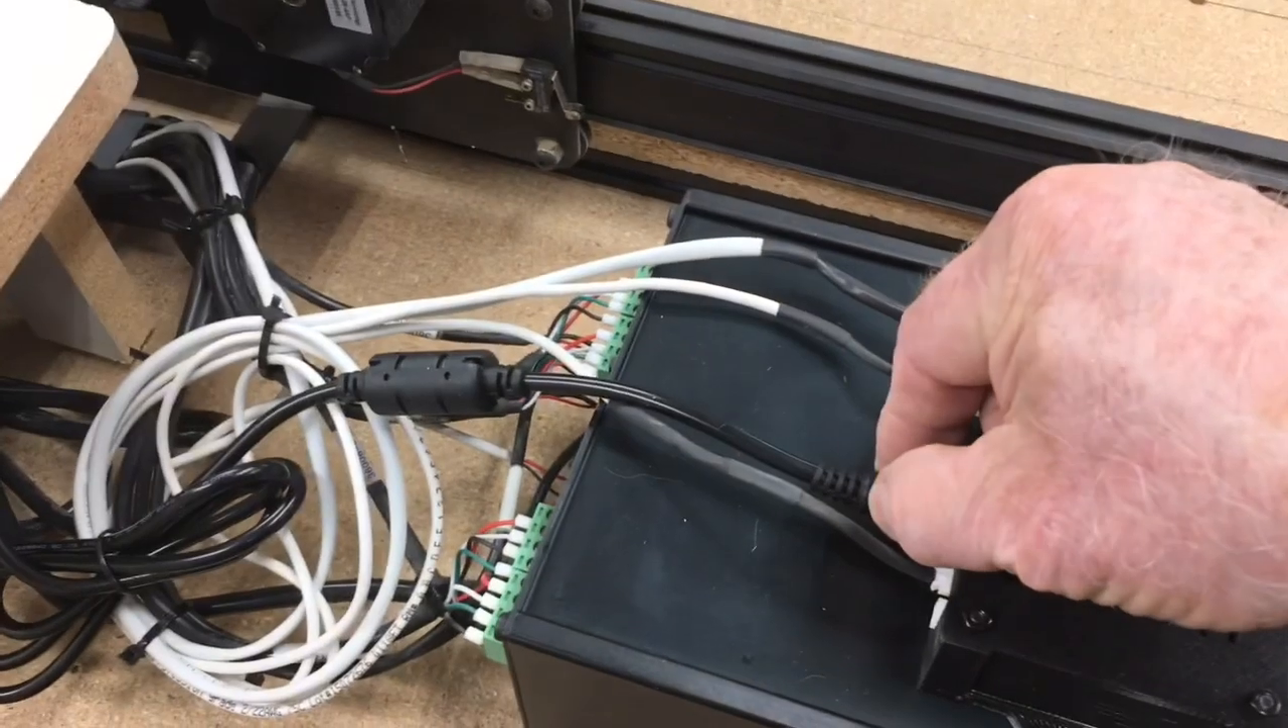The excess wire I just rolled up, and put the ties on it to hold it in place.